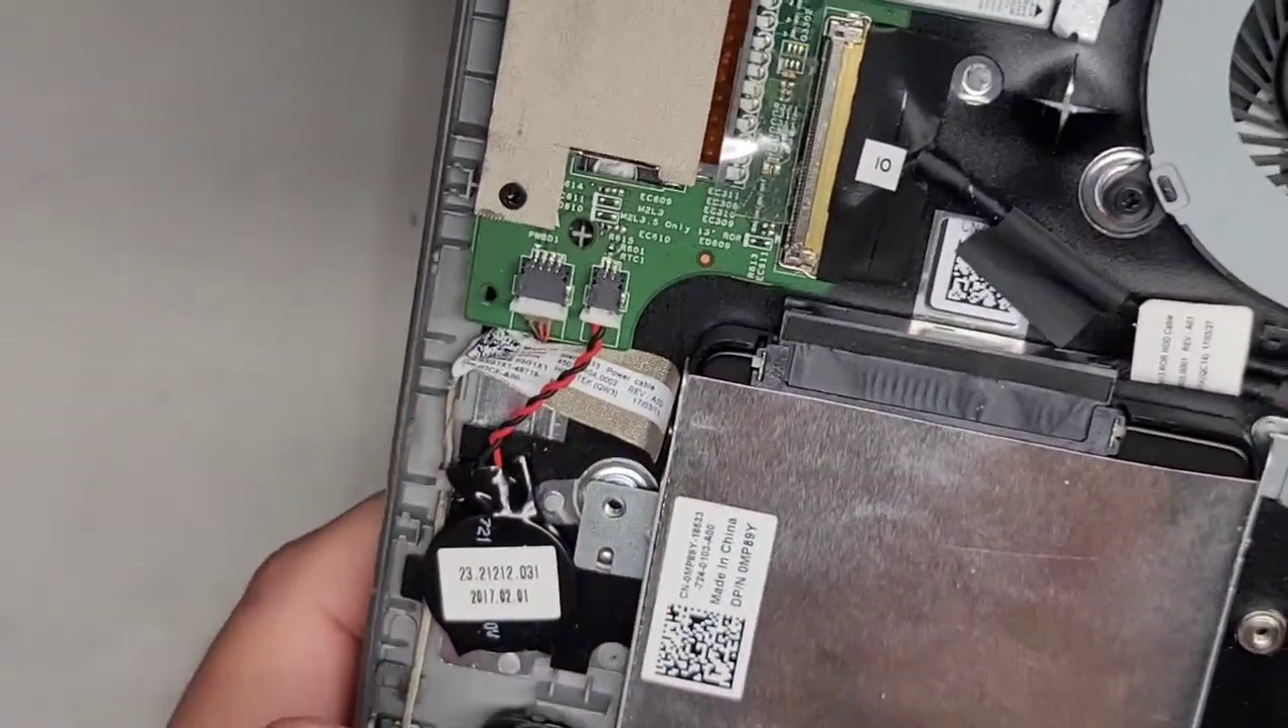You got the BIOS, CMOS, RTC, real-time clock battery, whatever you want to call it, is plugged right there.